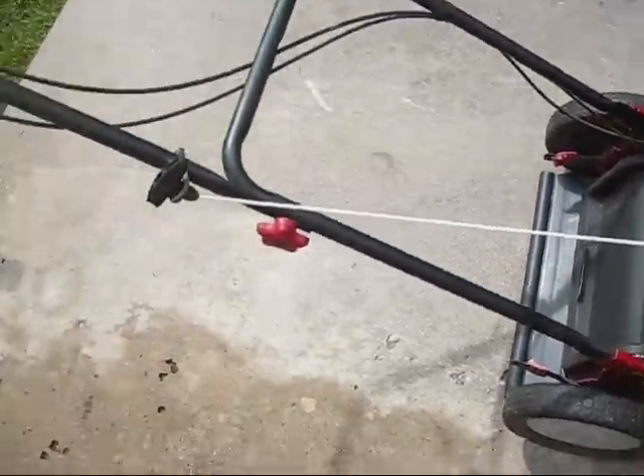So, the Craftsman Rover's got a new starter rope on it.